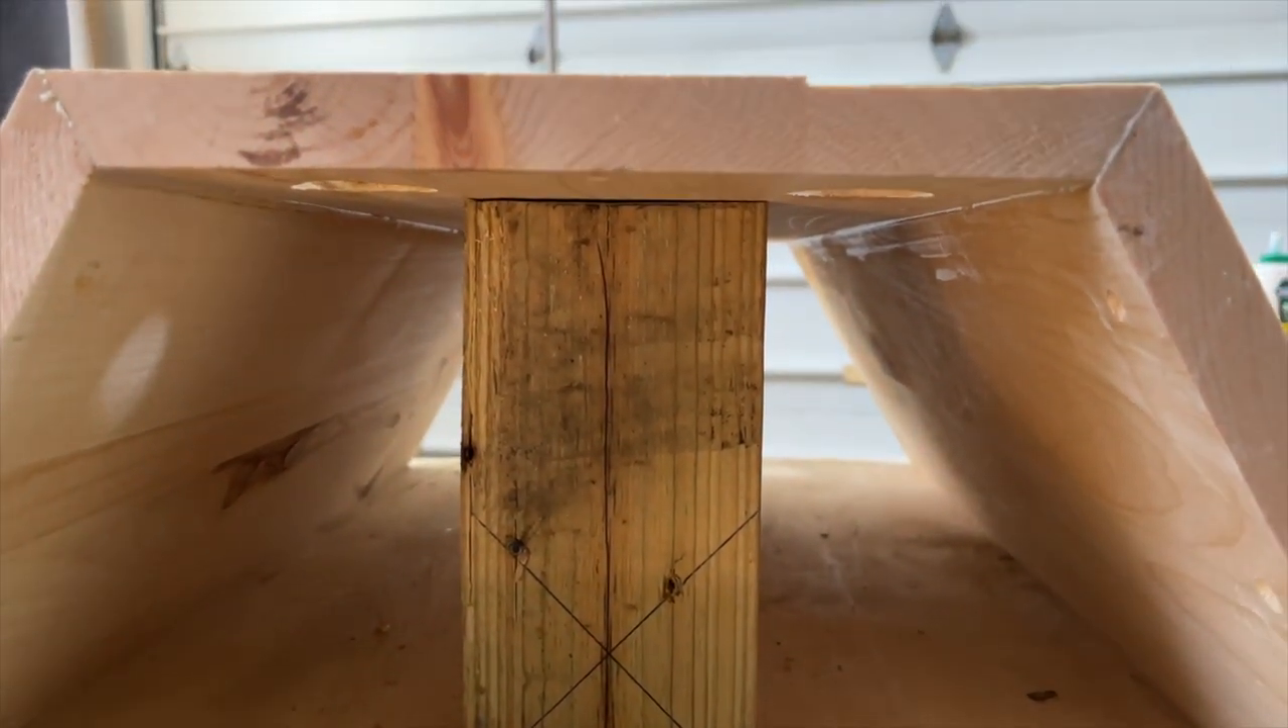This is the assembled jig with sides and you can see how that middle upright keeps things supported.